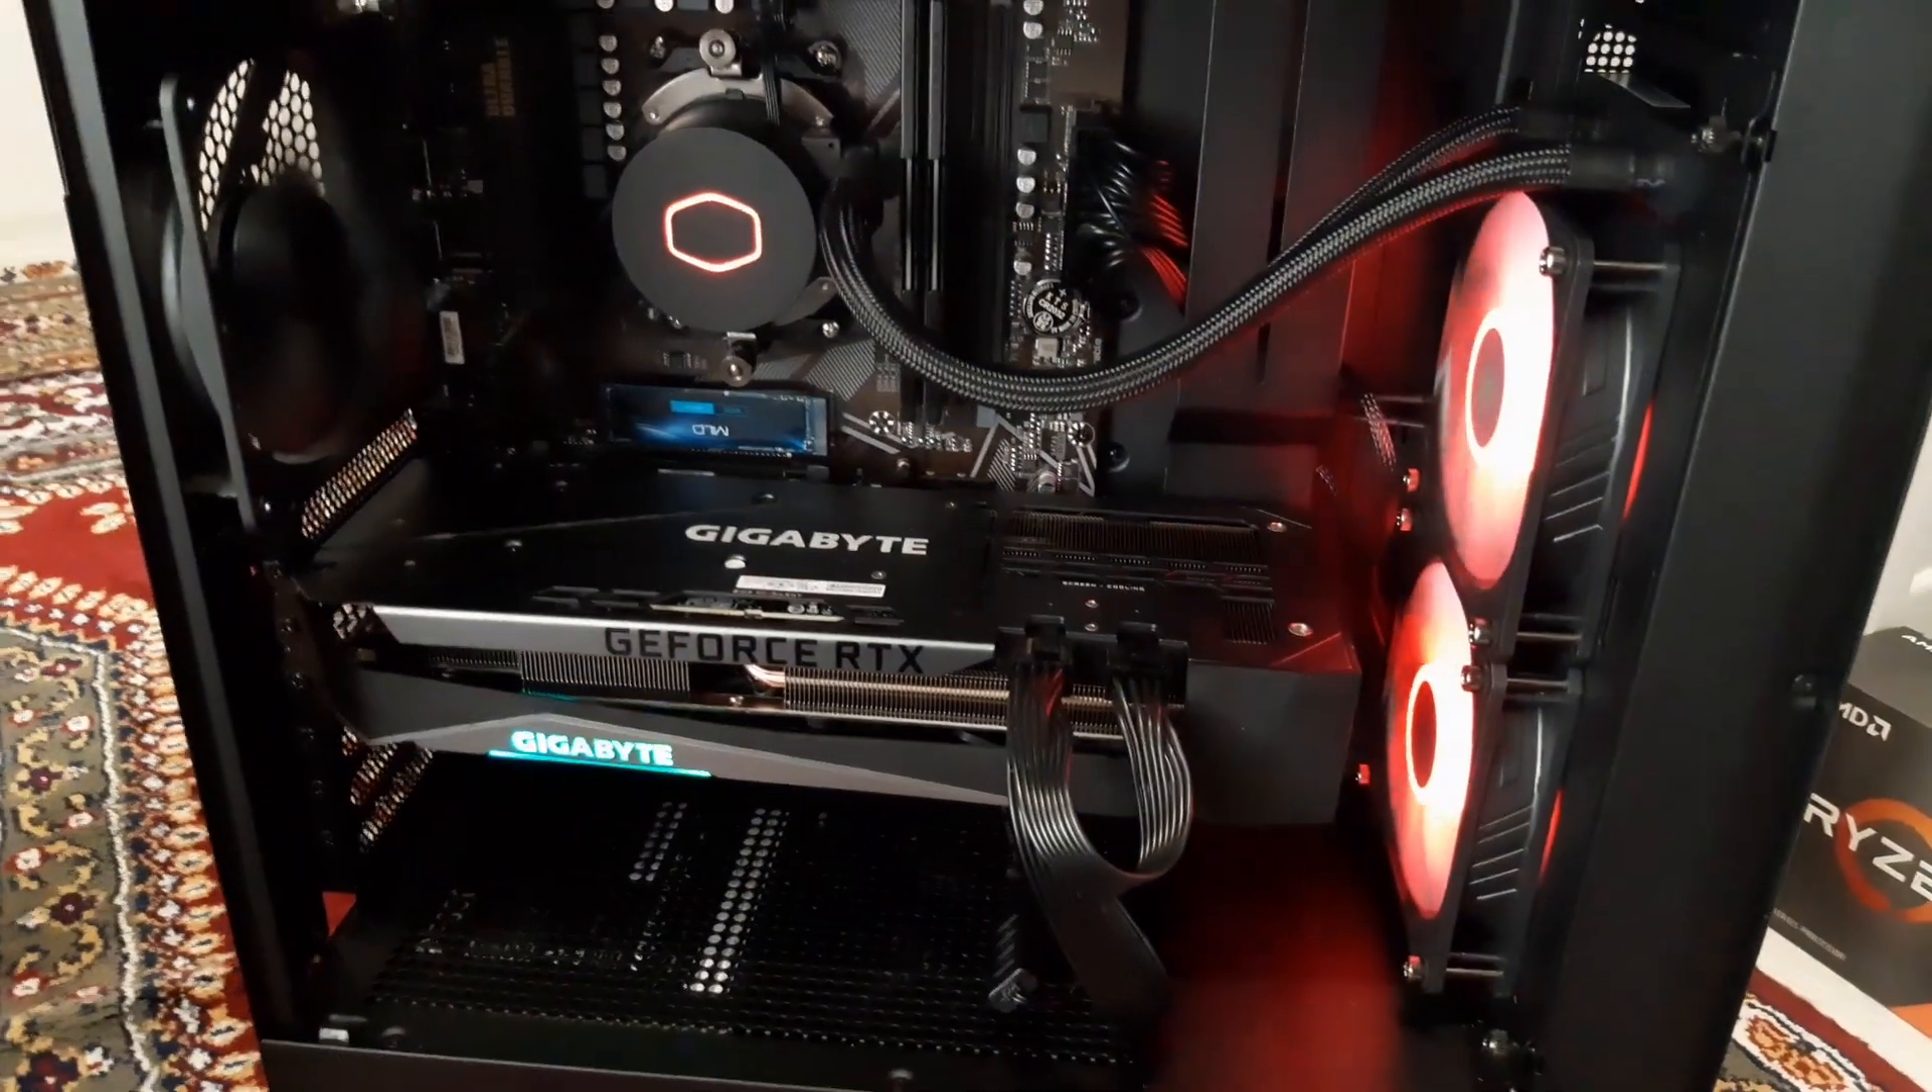Gördüğünüz gibi ekran kartını vesaire her şeyini taktım ve tuşuna basıp gücü verdik yani.